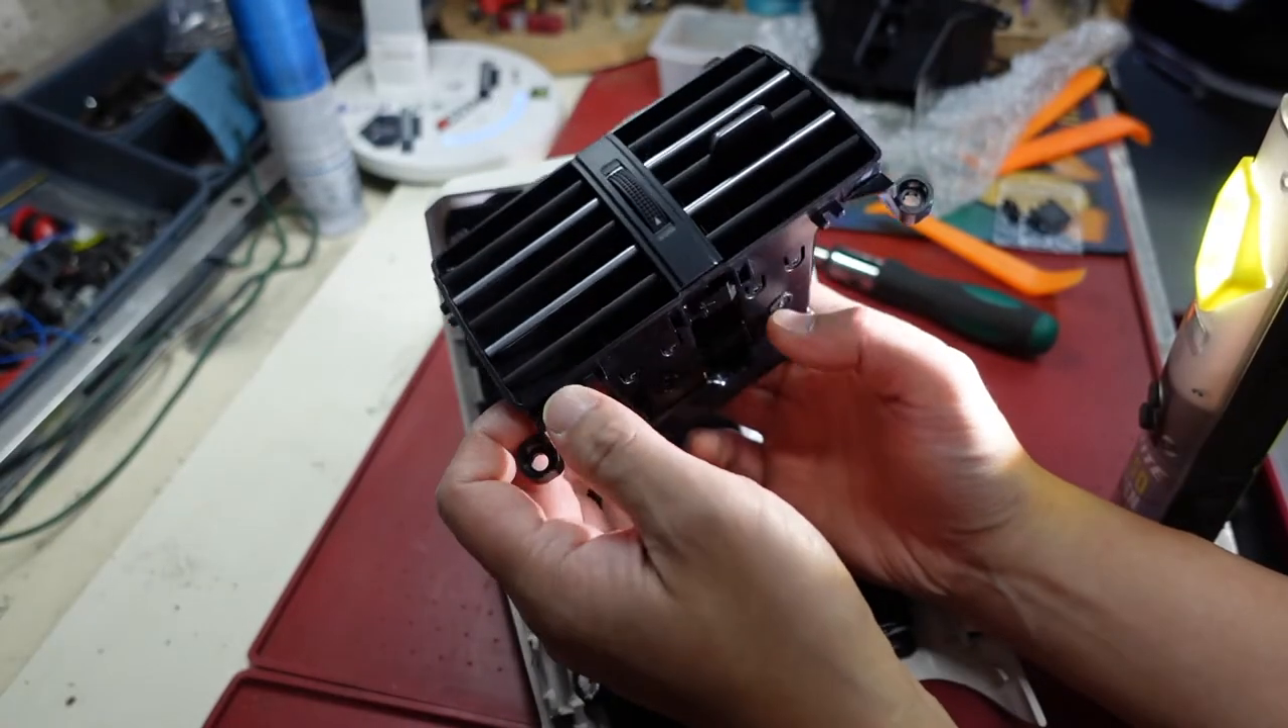So you've got the vent out two clips at the bottom levers out anchored in by these four prongs at the top.